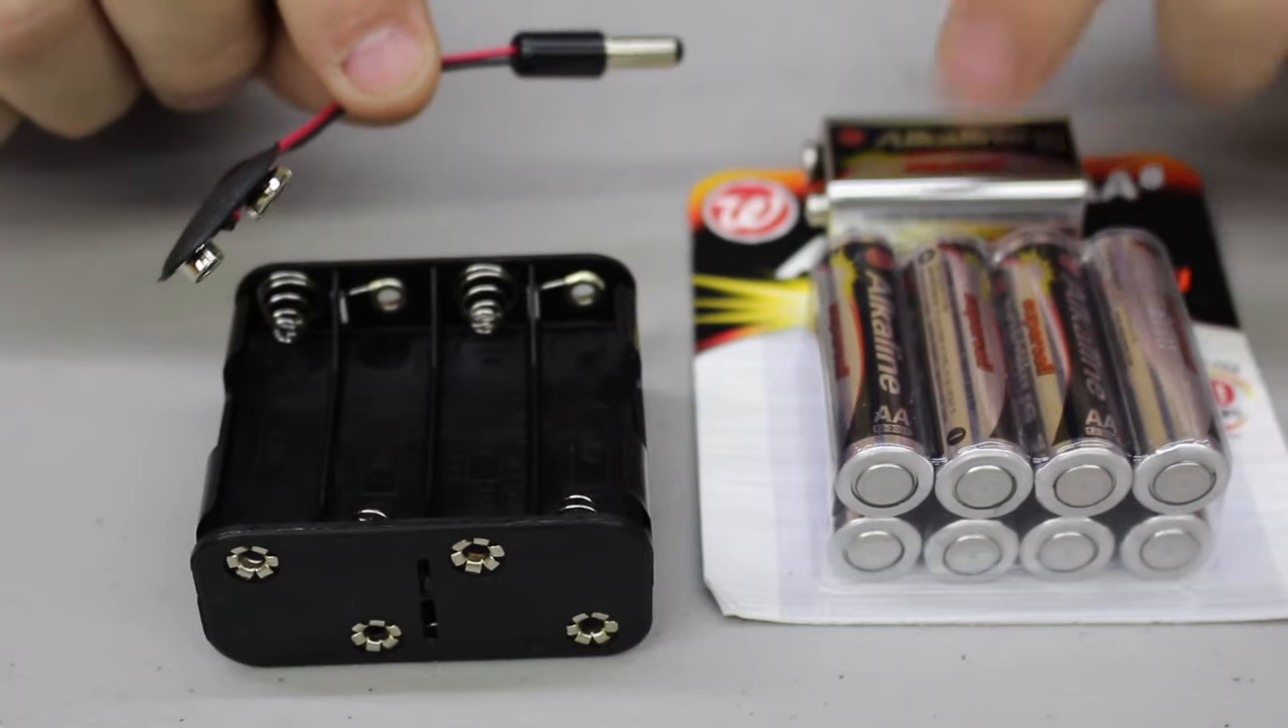So, now we have our pigtail wired up for our power lead in.